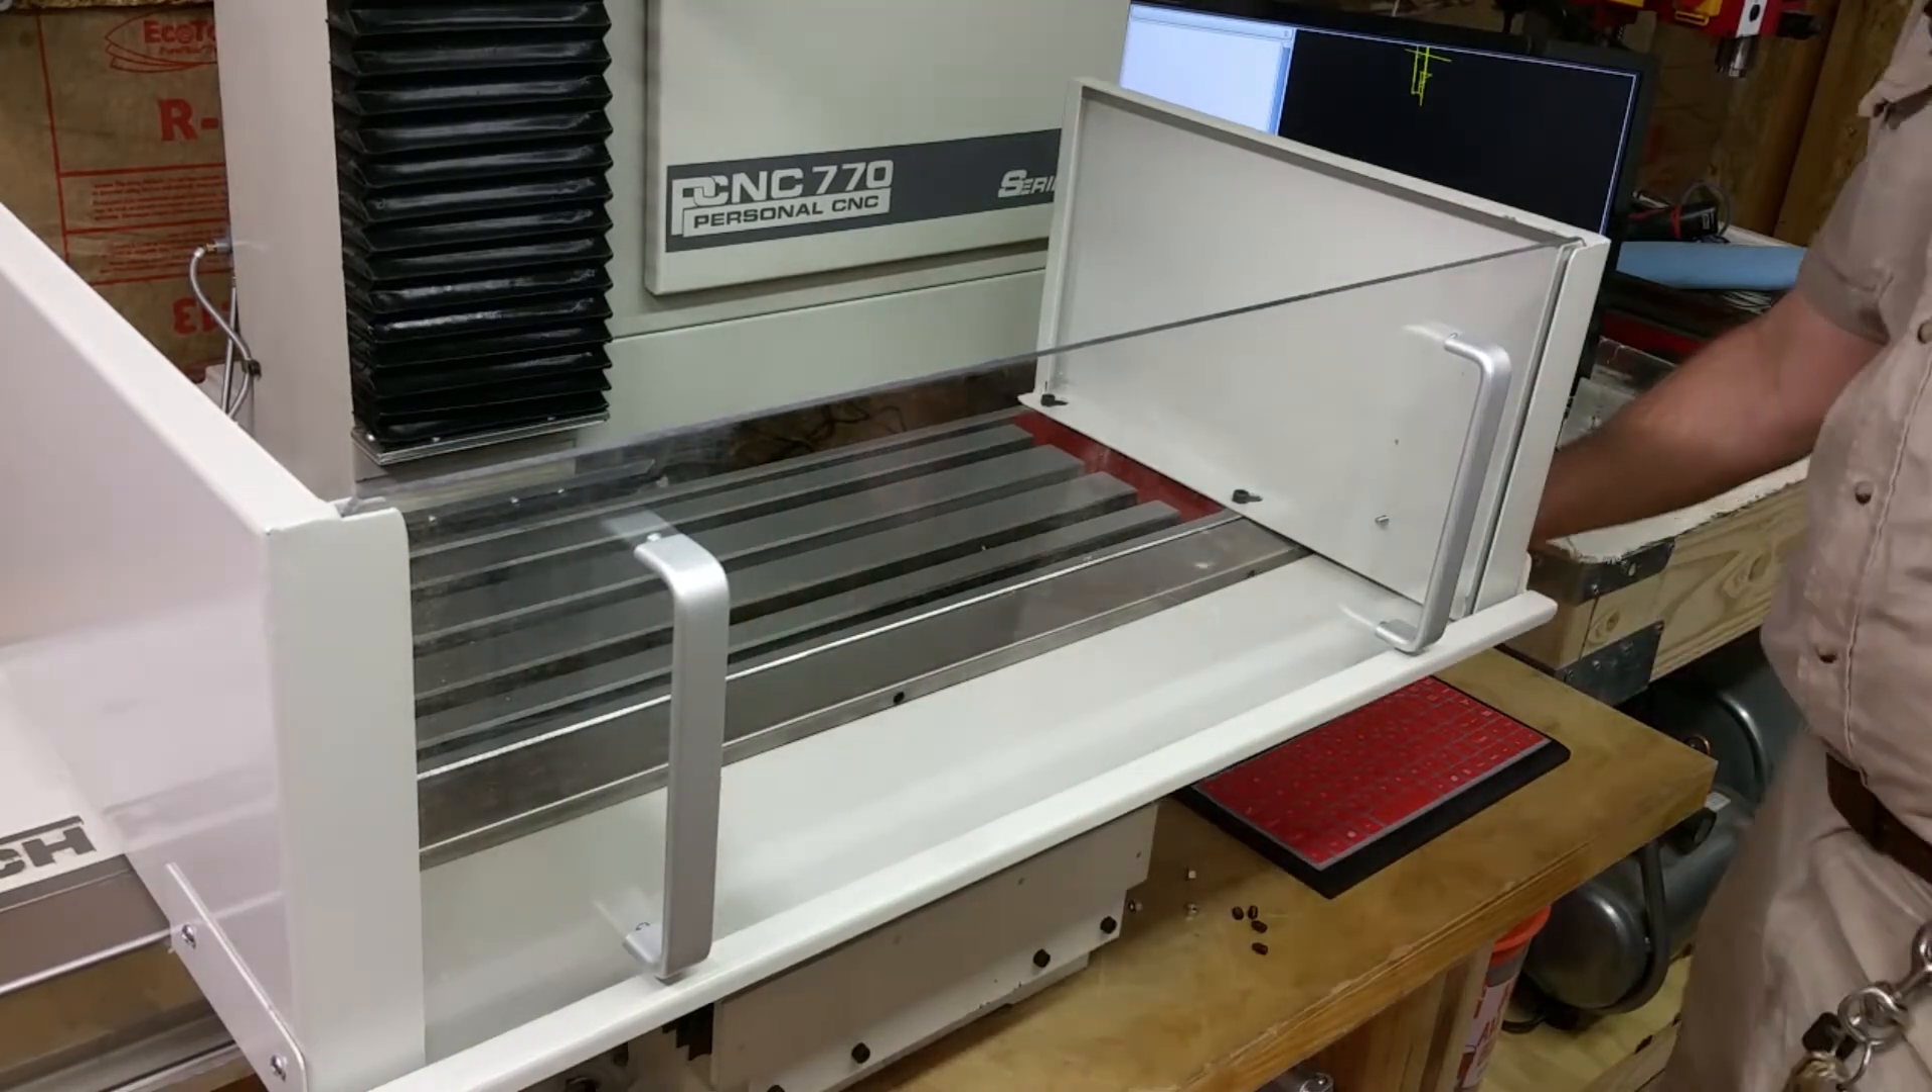Okay I got the handles on.